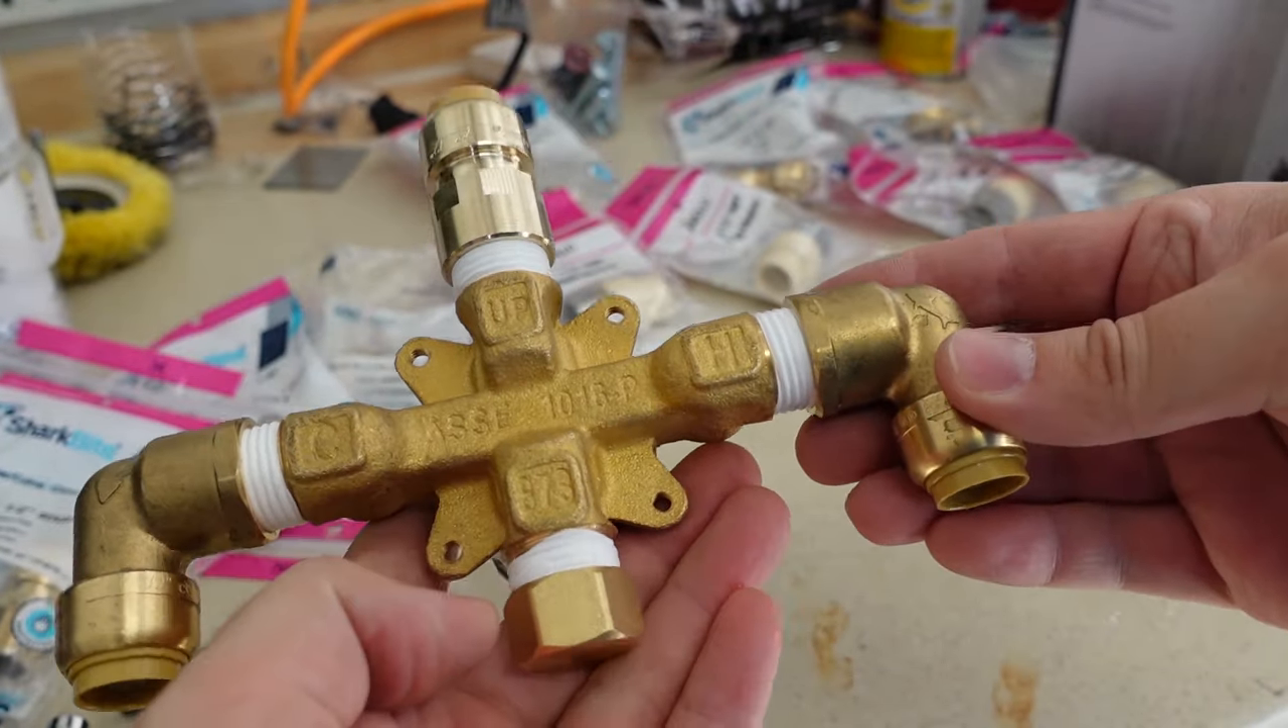Y así es como se ve la válvula con los conectores colocados.